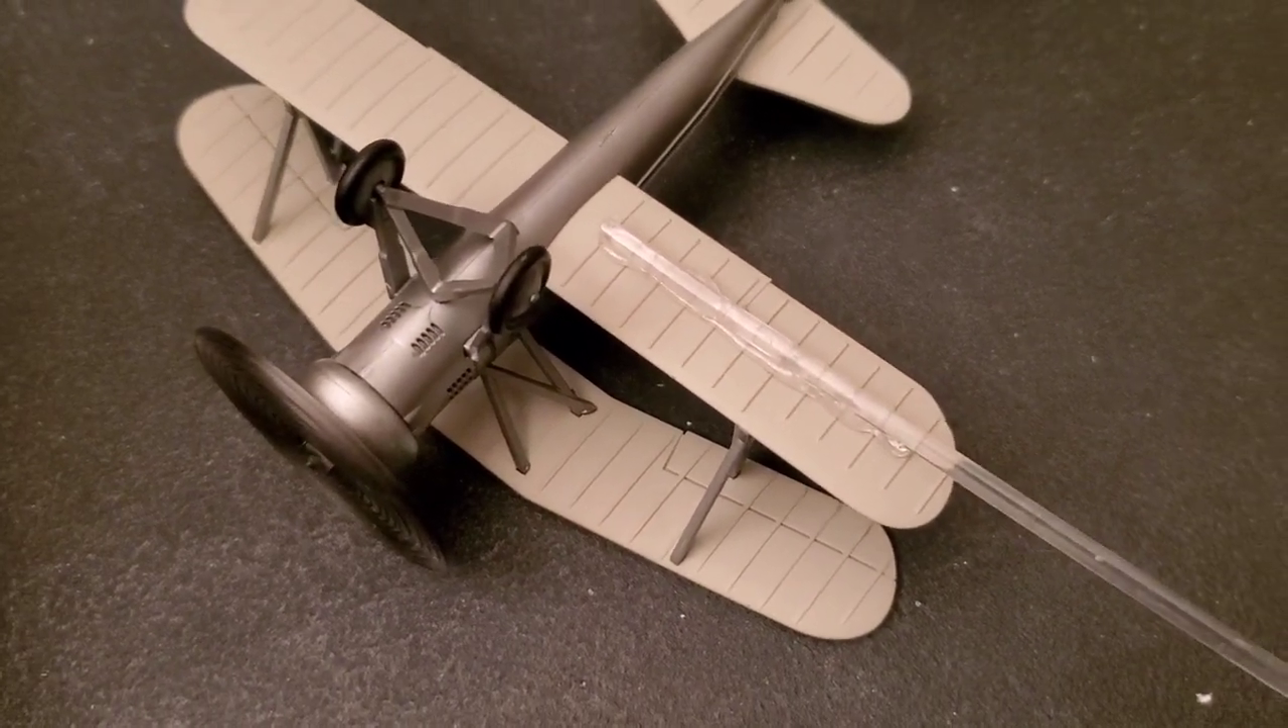Um, so here is the plane and I got the acrylic piece here, all glued on.